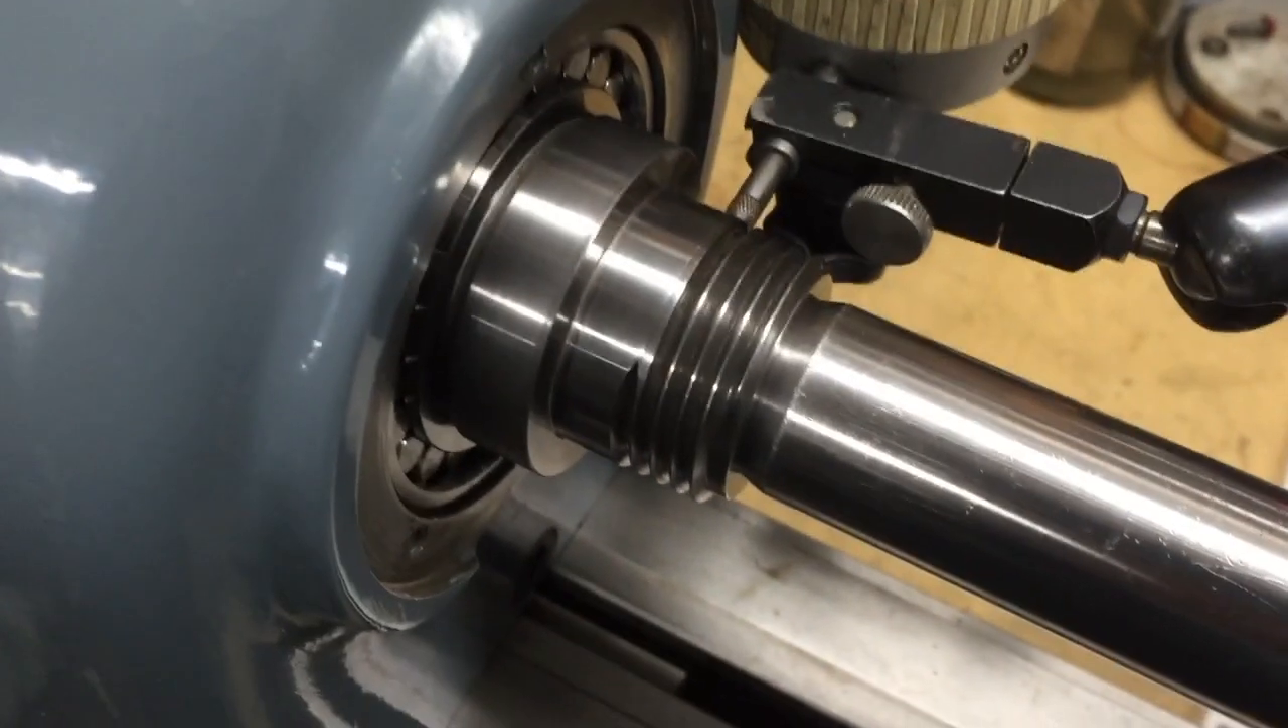Okay so the spindle's back in the headstock and we're looking at our clock here.